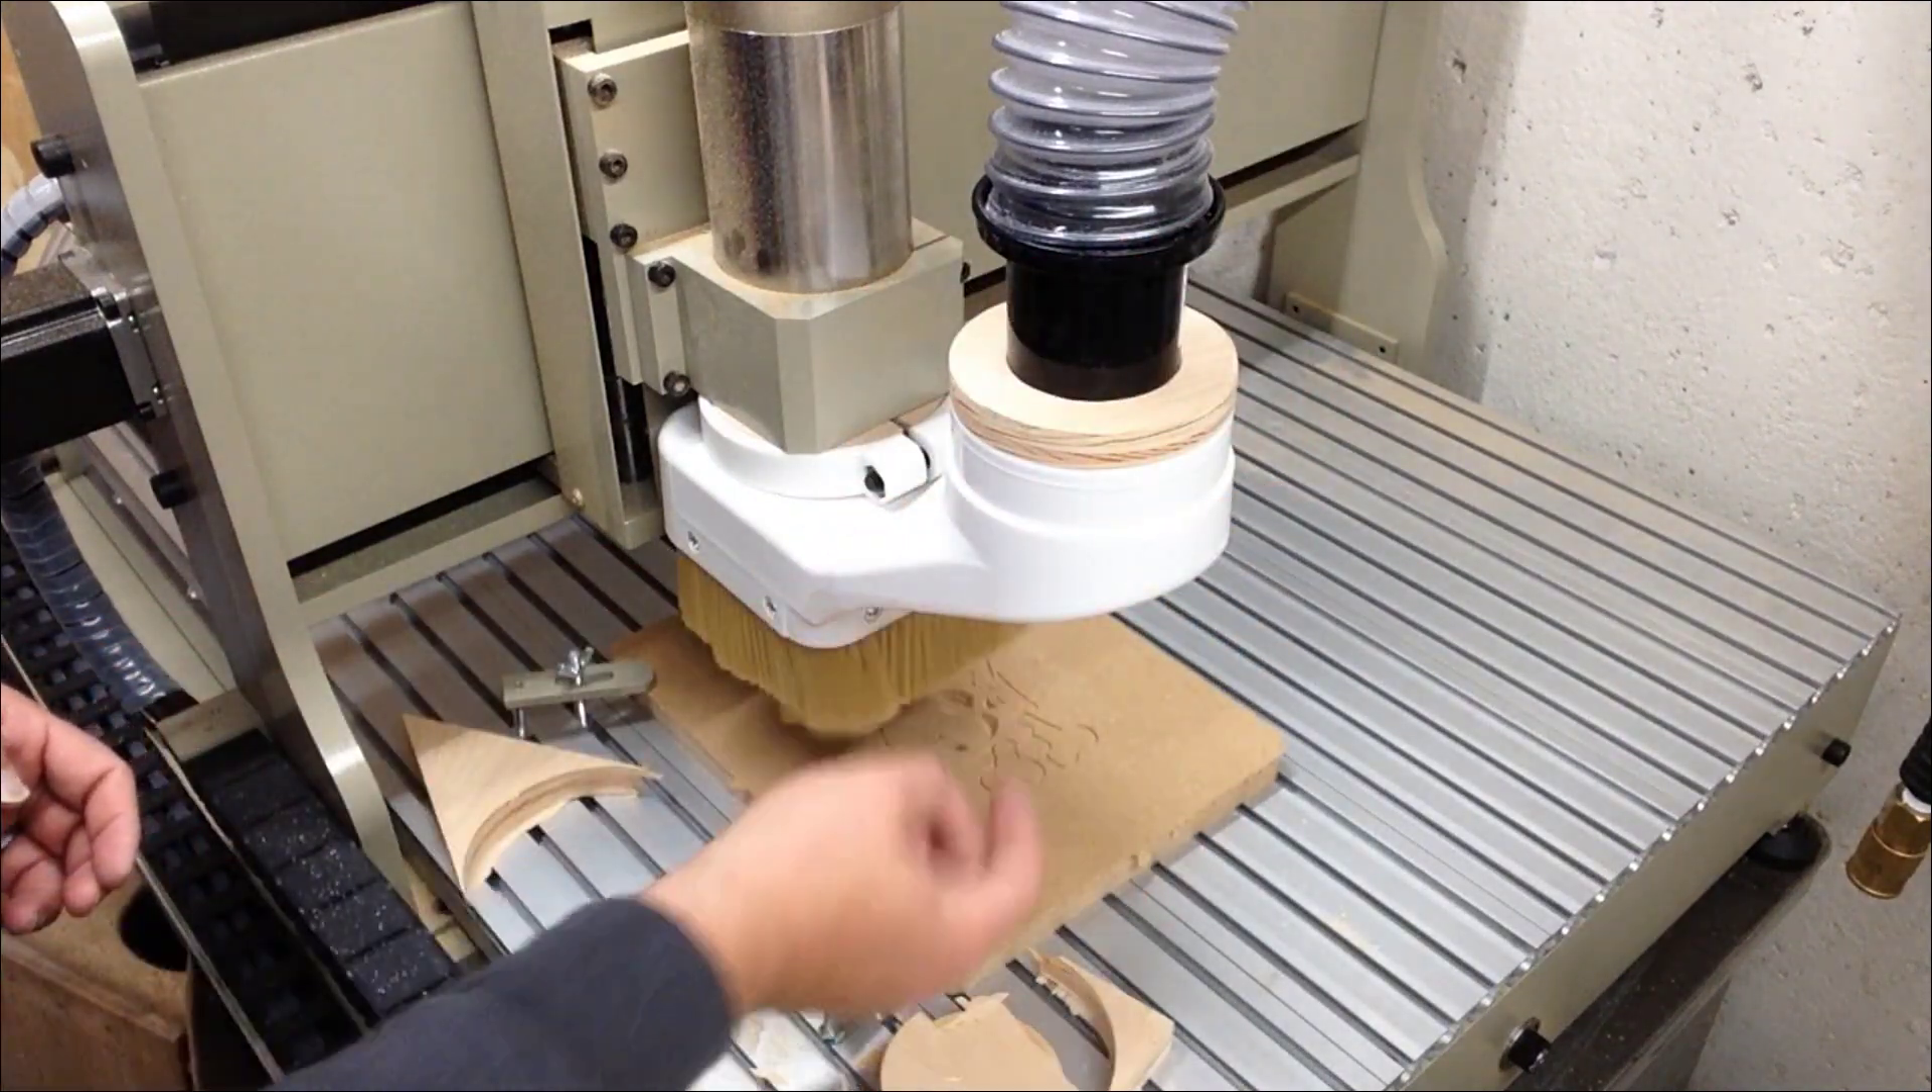My adapter for the hose fits really well.